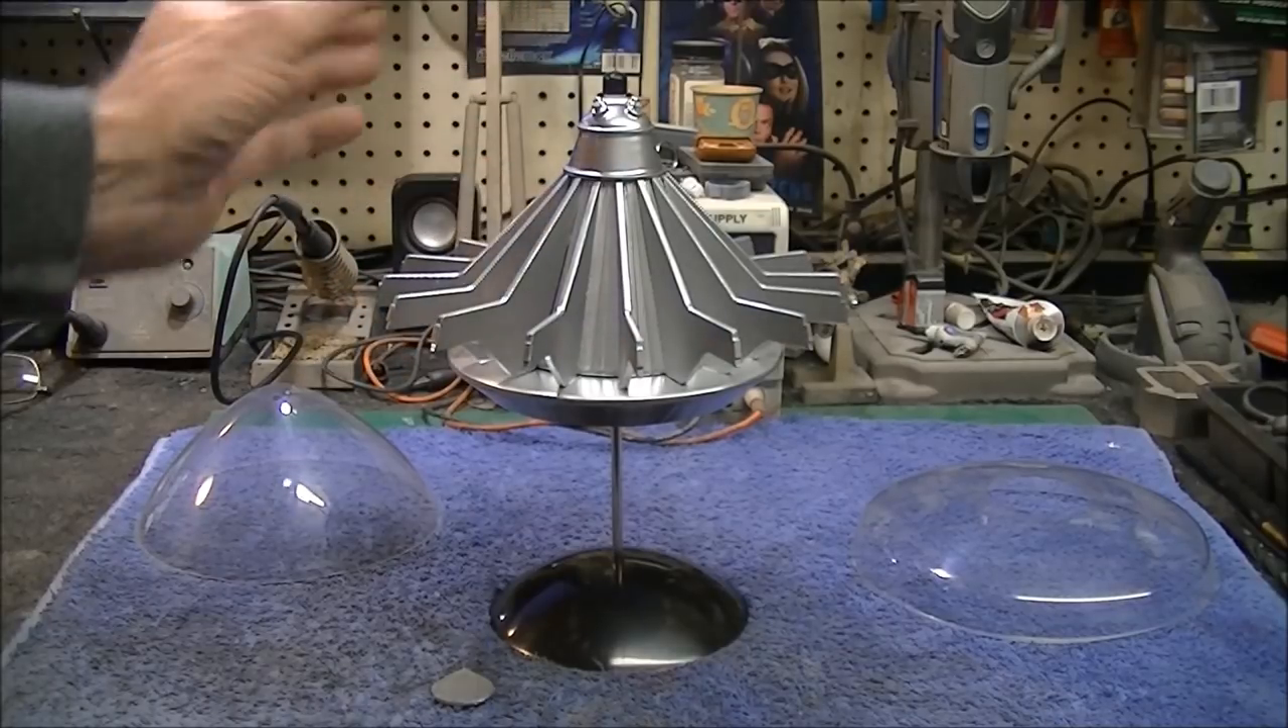But we're back to work on the alien UFO here and since the first video I got all the main part of the ship put together.